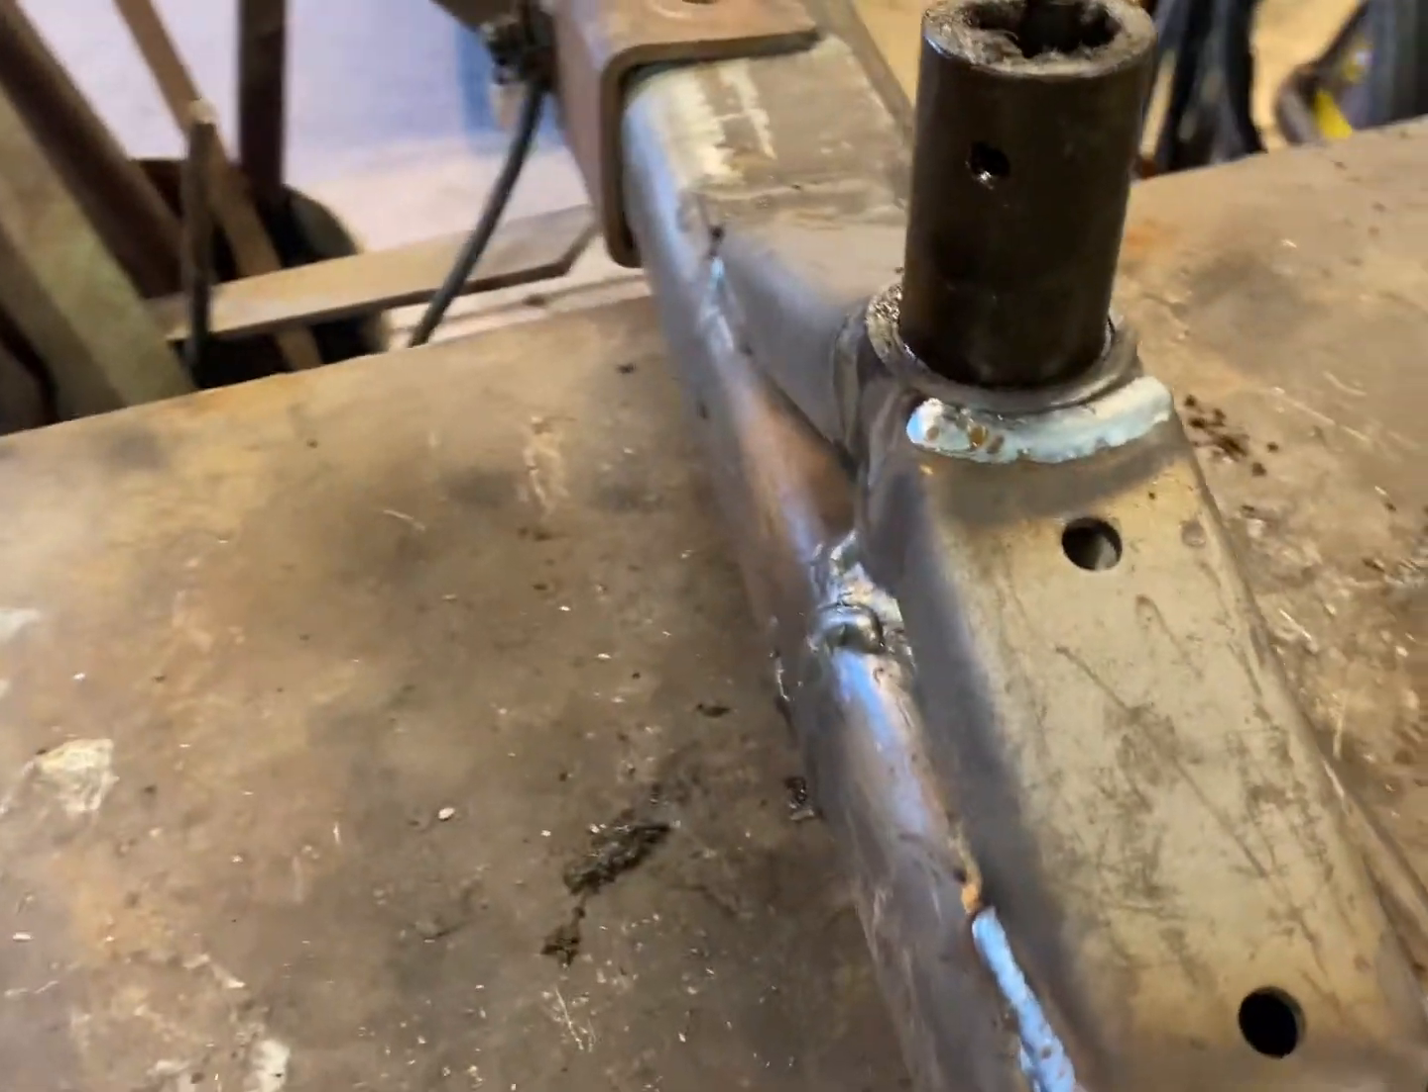We got our brace welded back on.